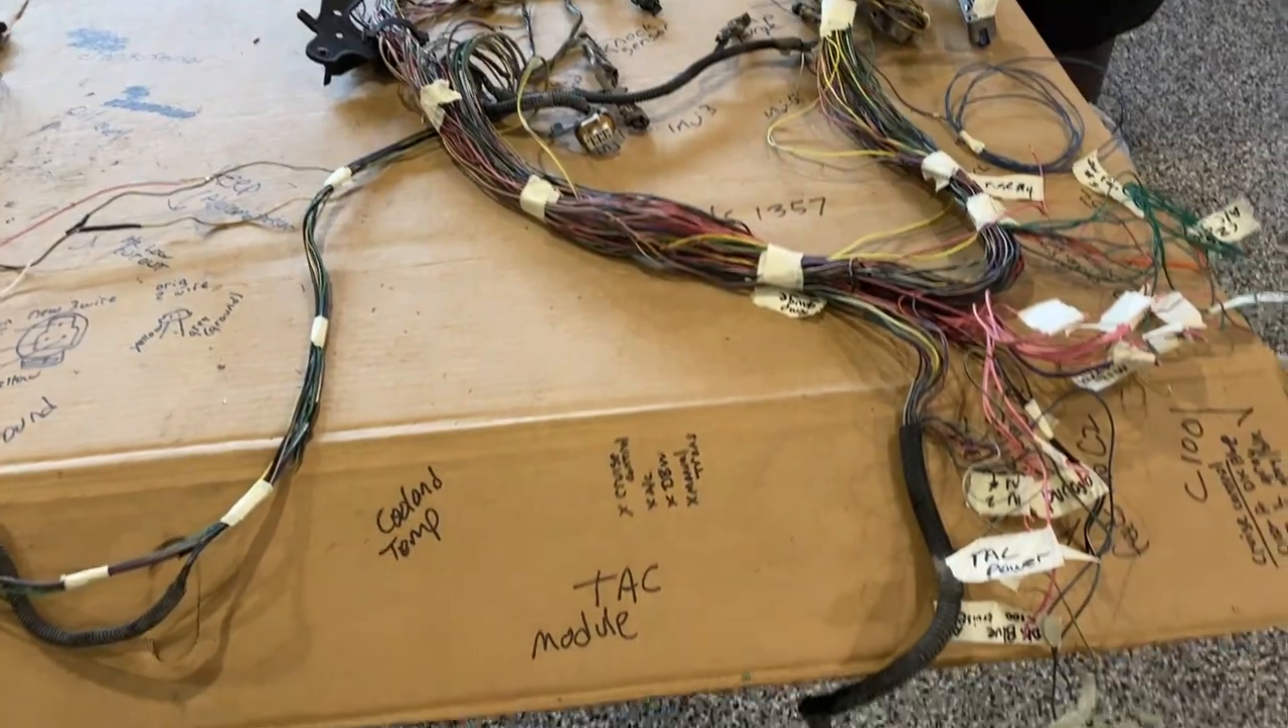Okay, we've thinned out the harness. We haven't covered it up yet. We still have a few things to wrap up.